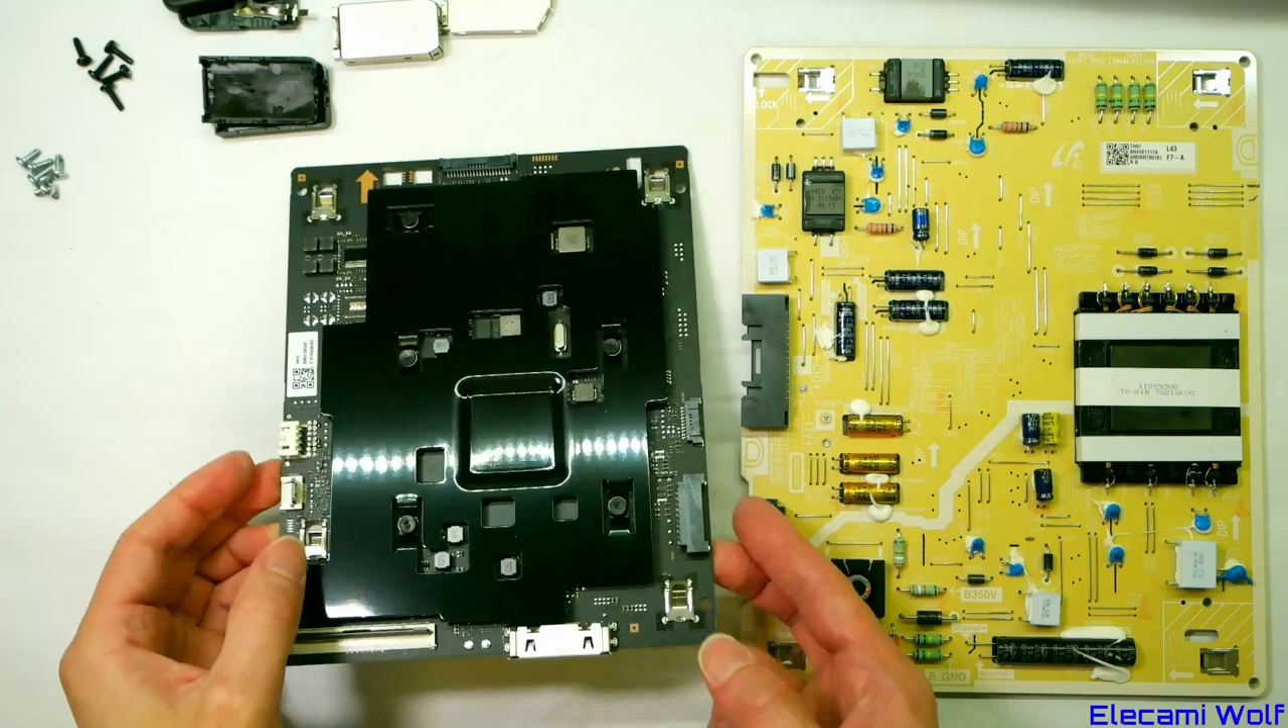I've got the boards out of the tv or off of the back of the panel.